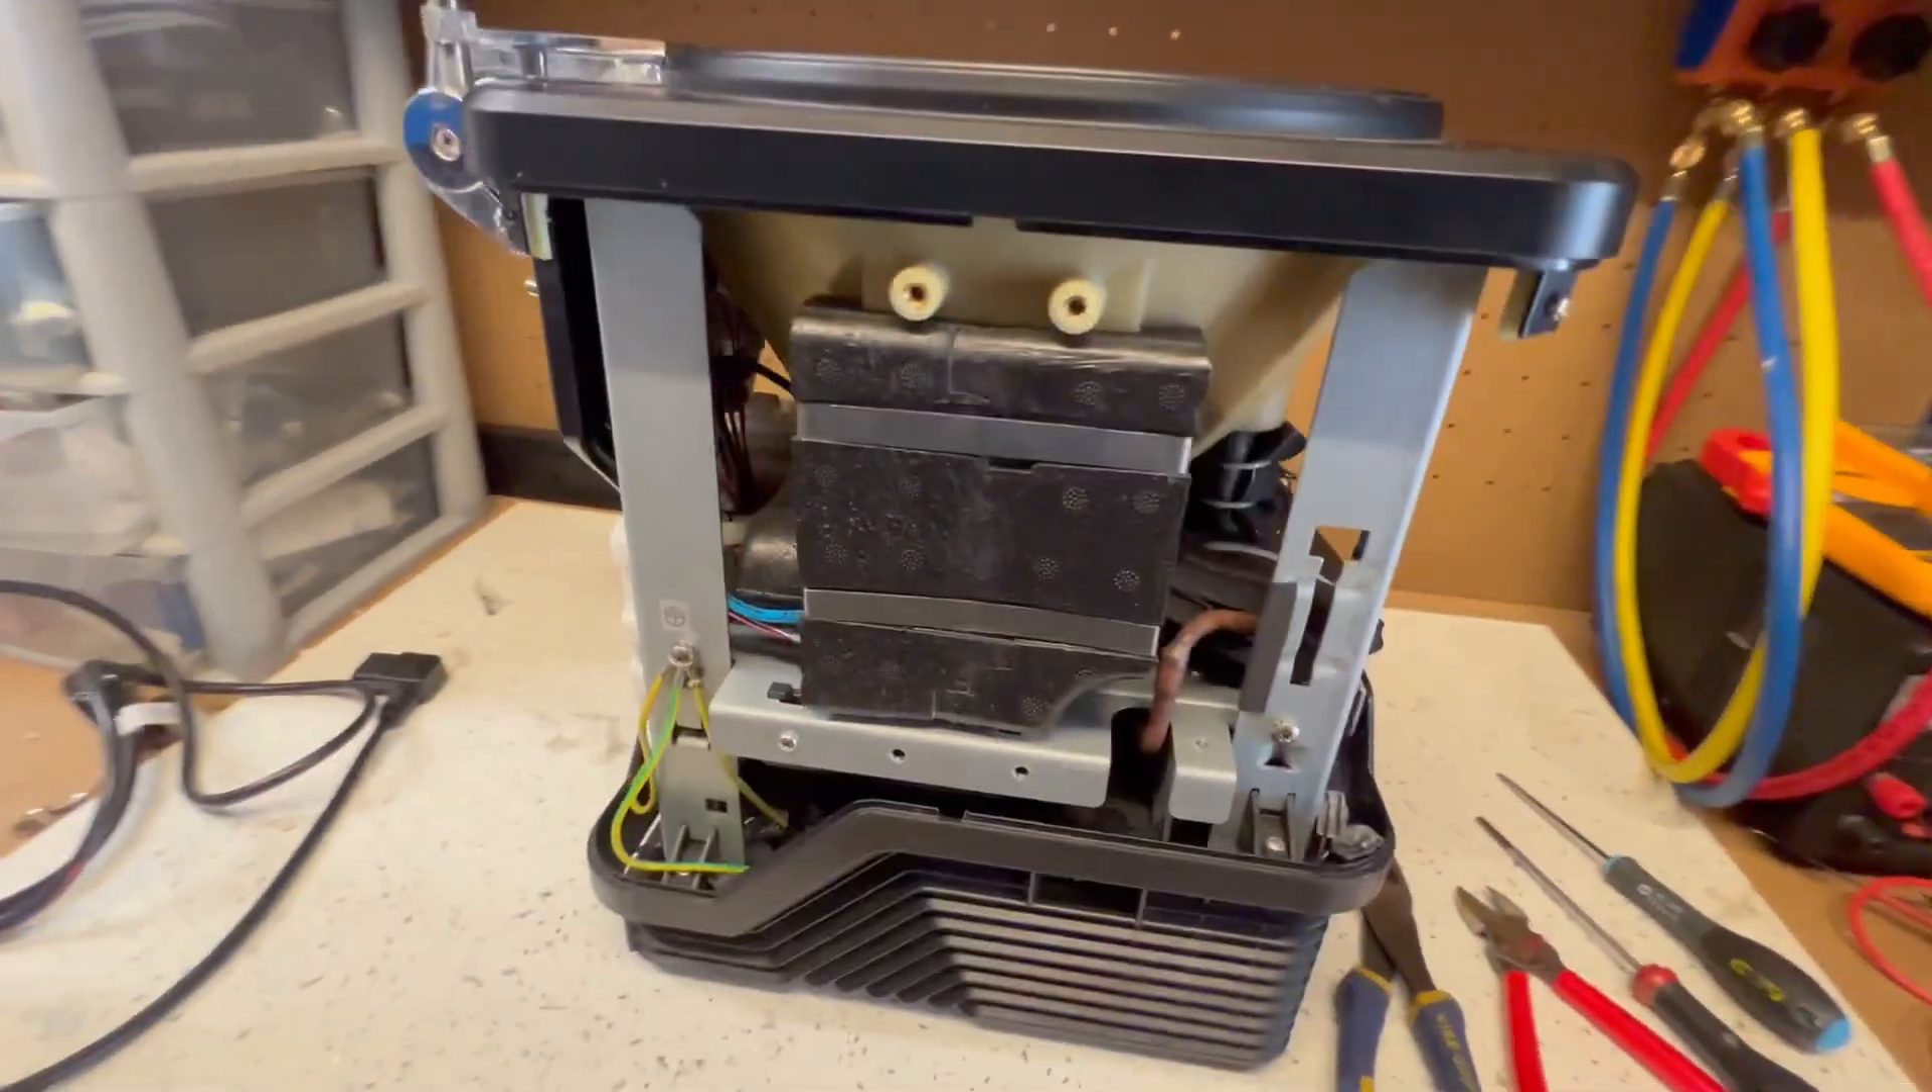Okay, so this is what the machine looks like without the covers on.